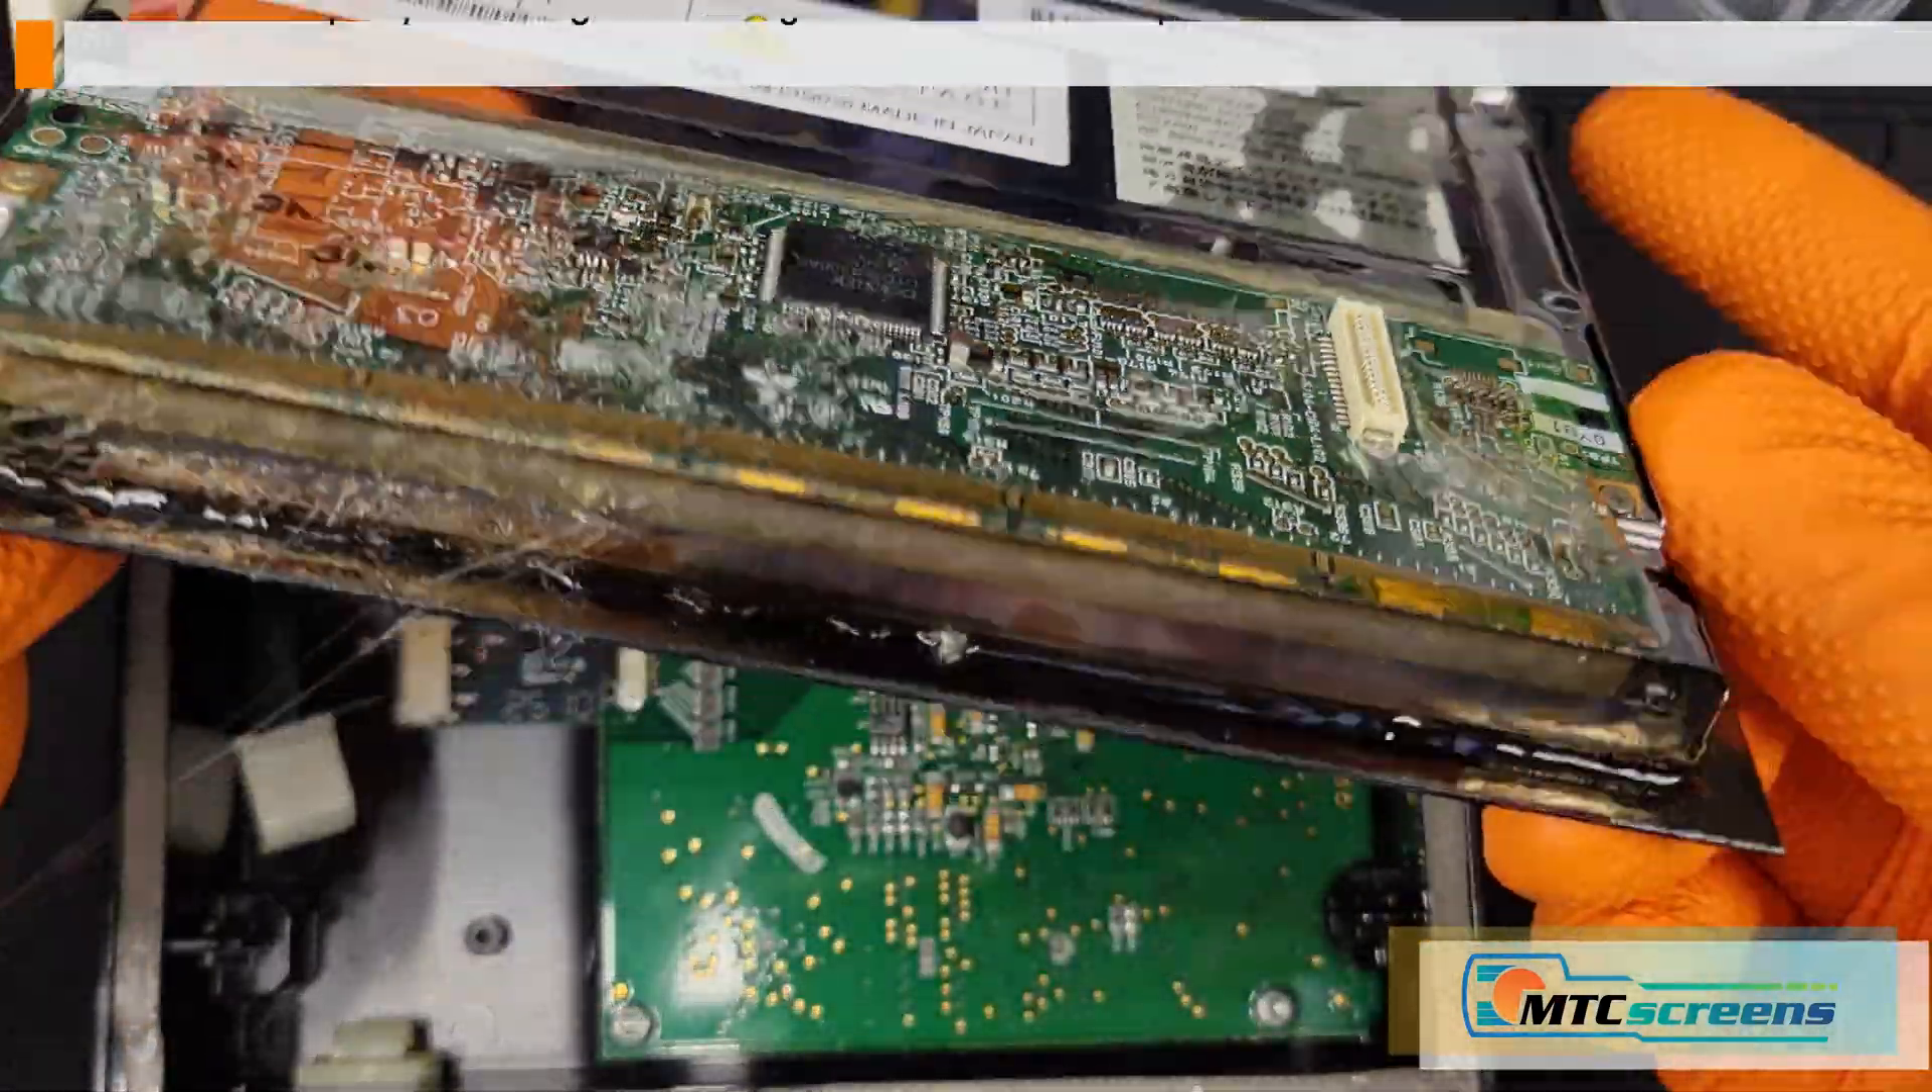So now that the LCD panel is free, we can move on to the next step, which is essentially discard the LCD.